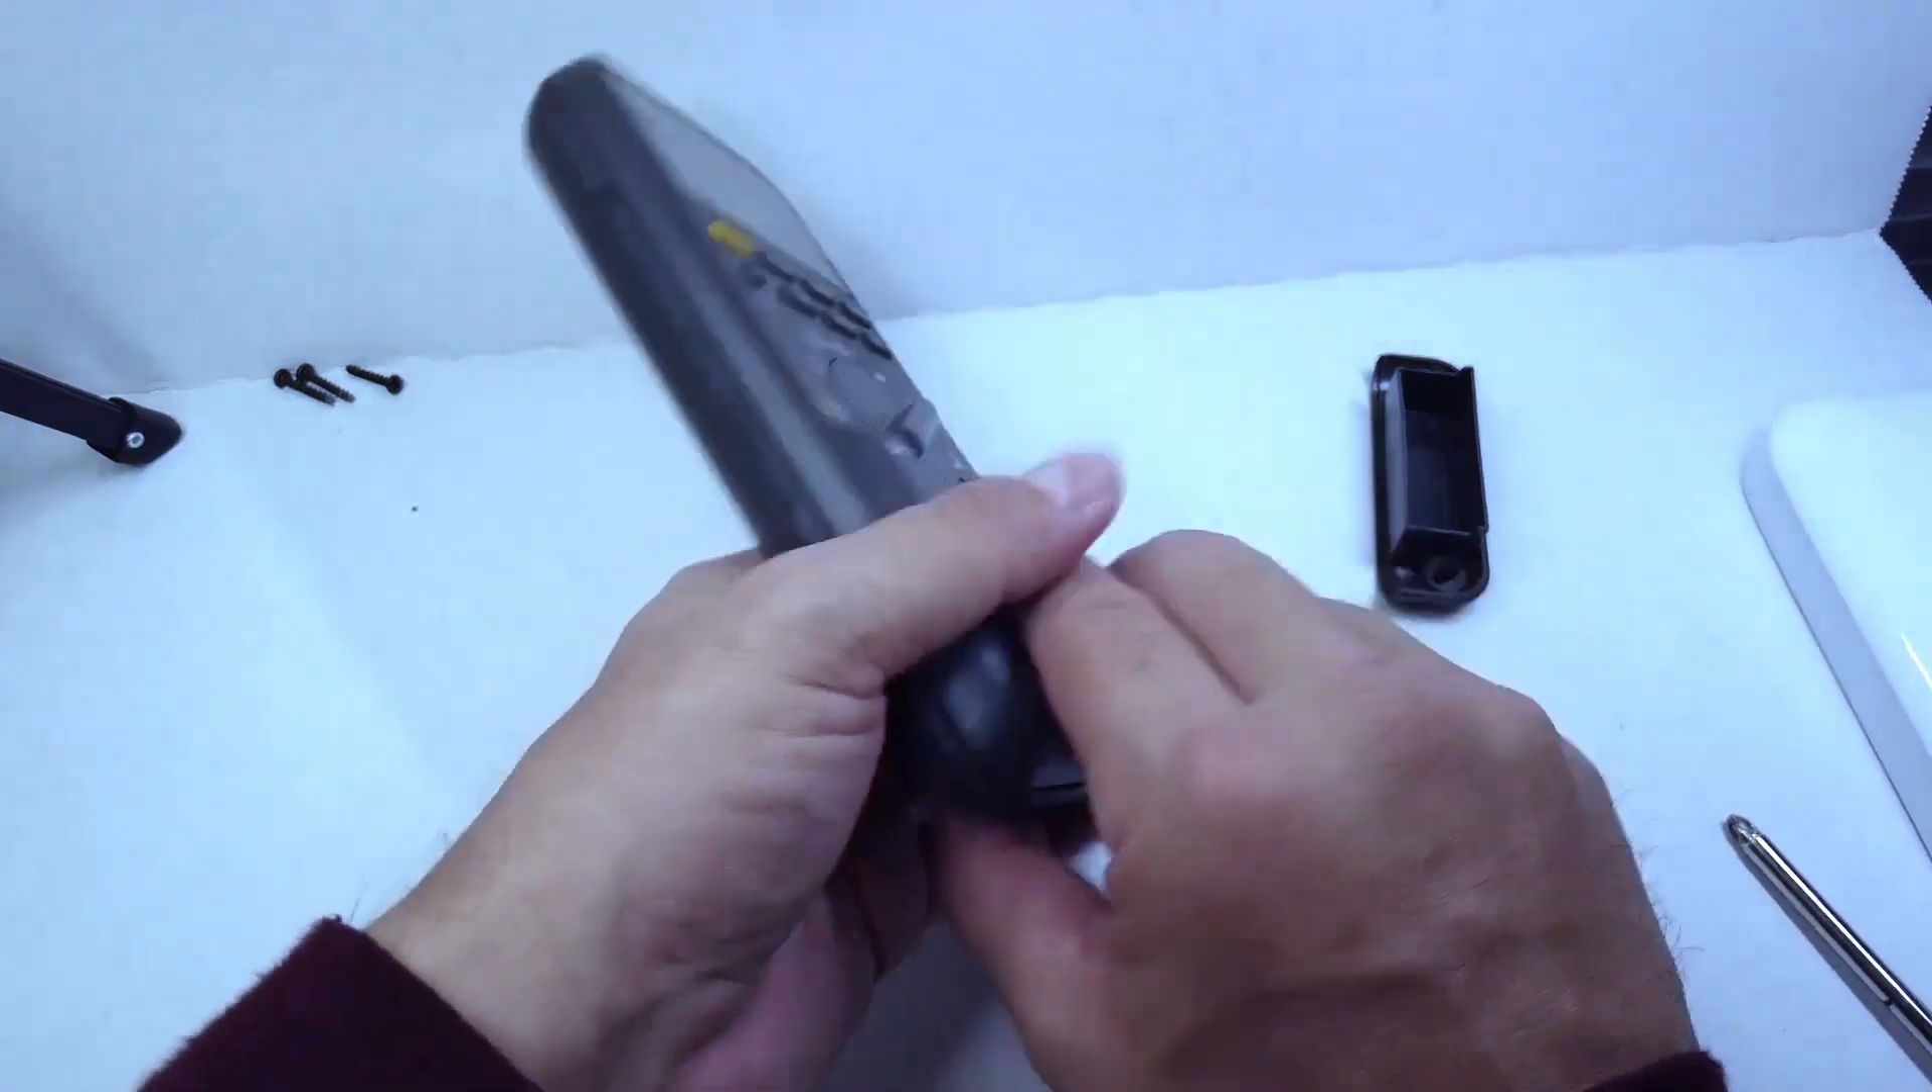We're not going to install any screws just yet because we want to make sure that everything is nice and proper and working.